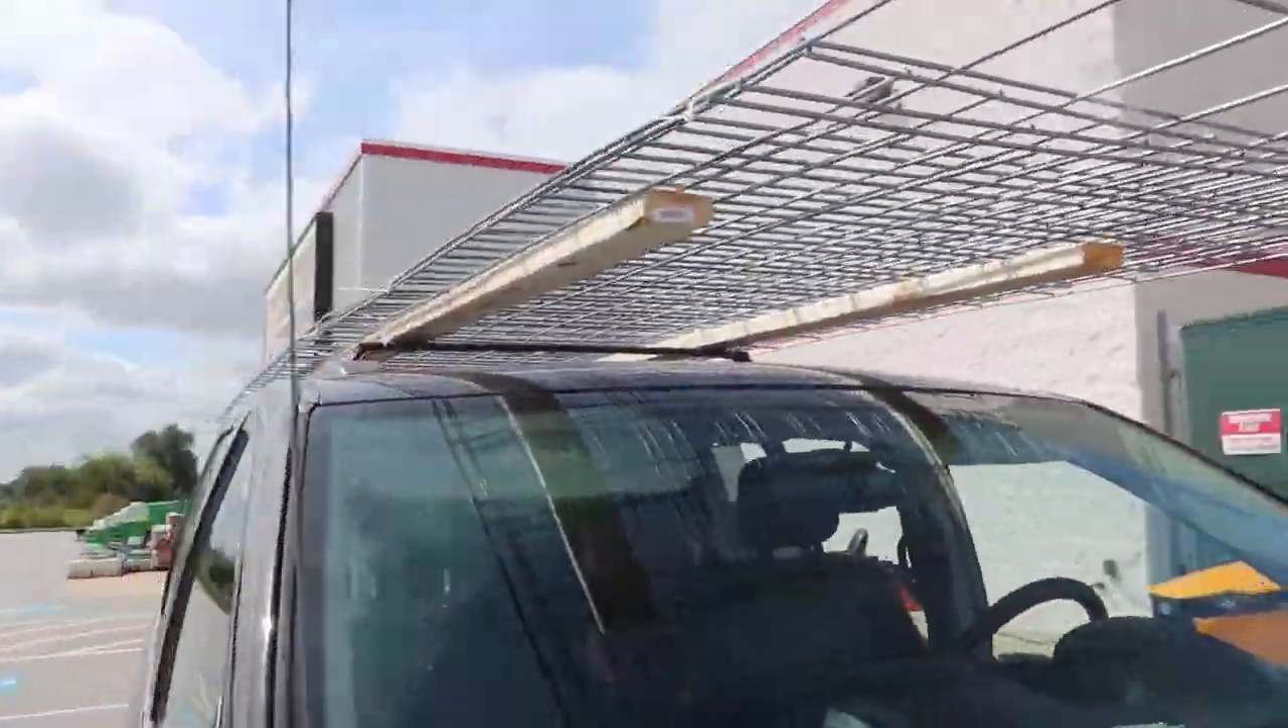So there's a little bit of an overhang because the cattle panels are 16 feet.